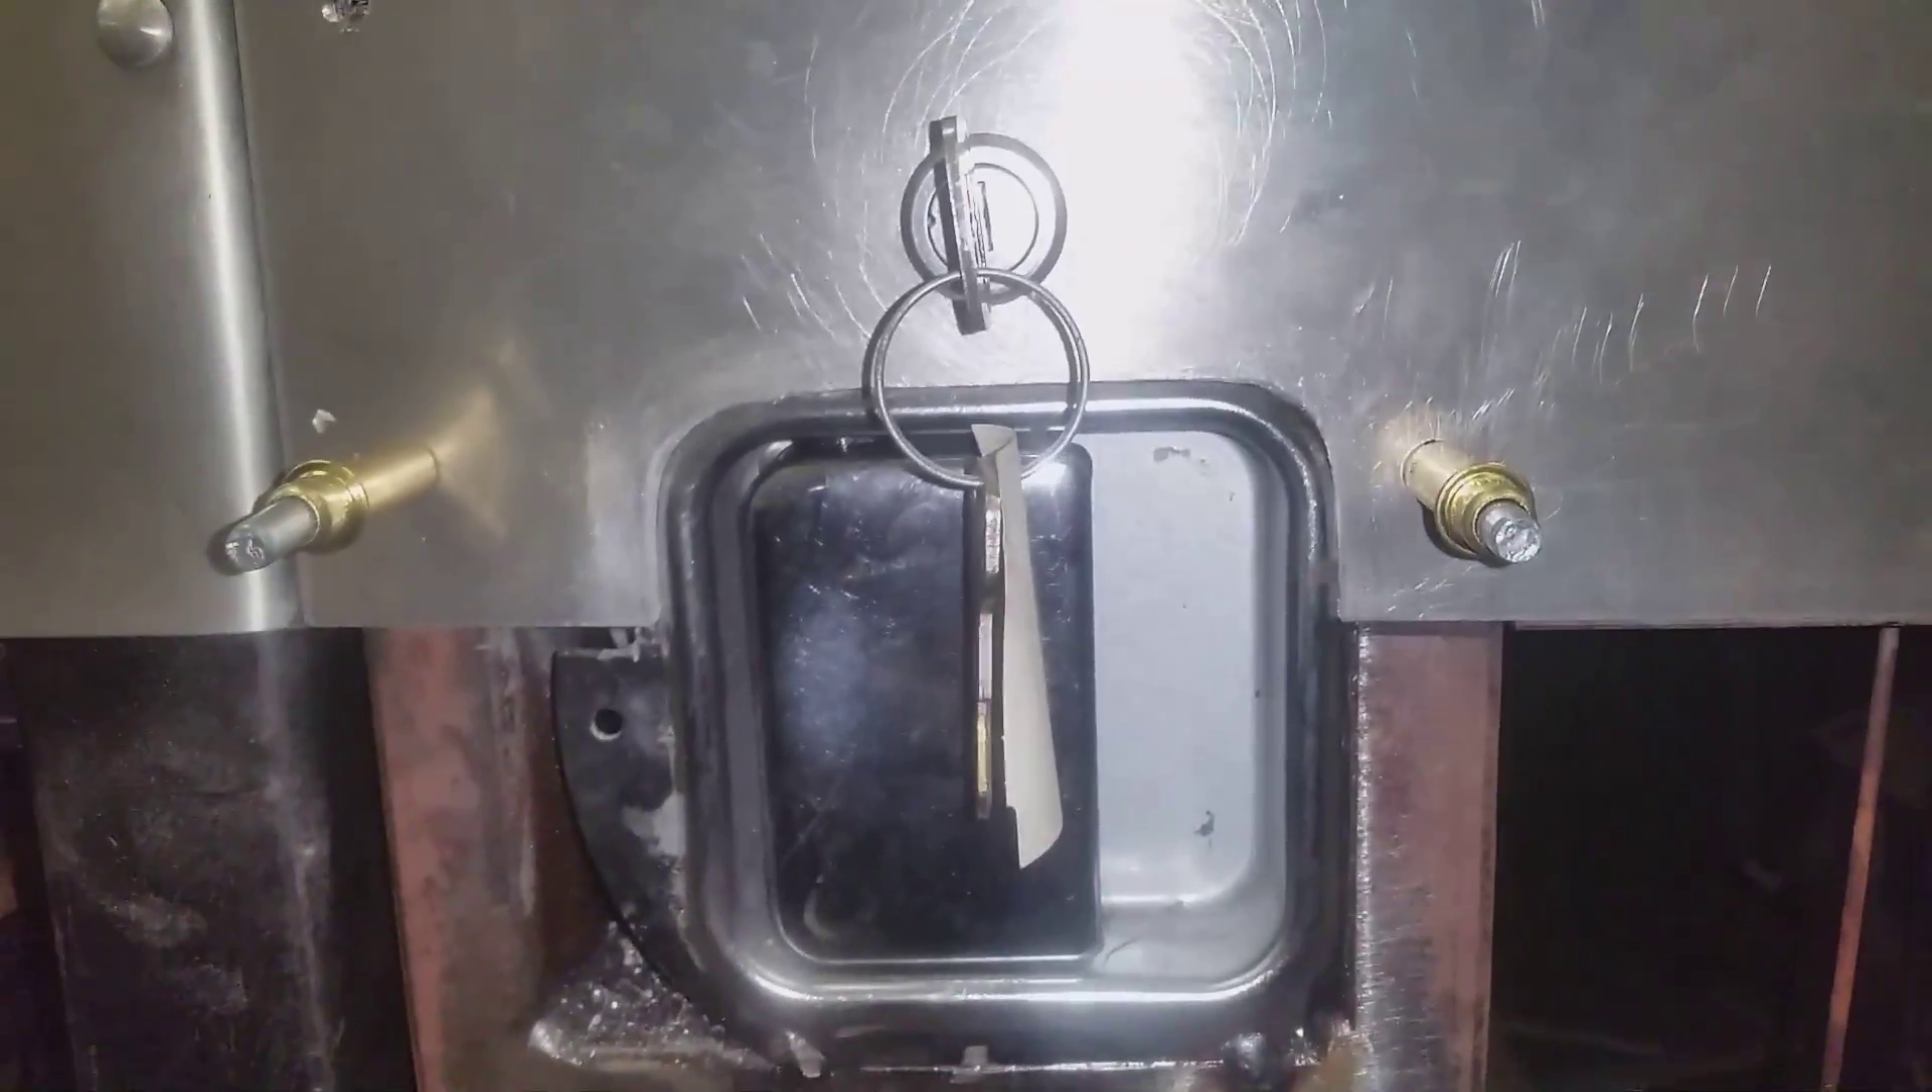We've got the uh lock all installed and i'll trim everything around the around the door handle and bring the bottom half here uh down in here and there down.